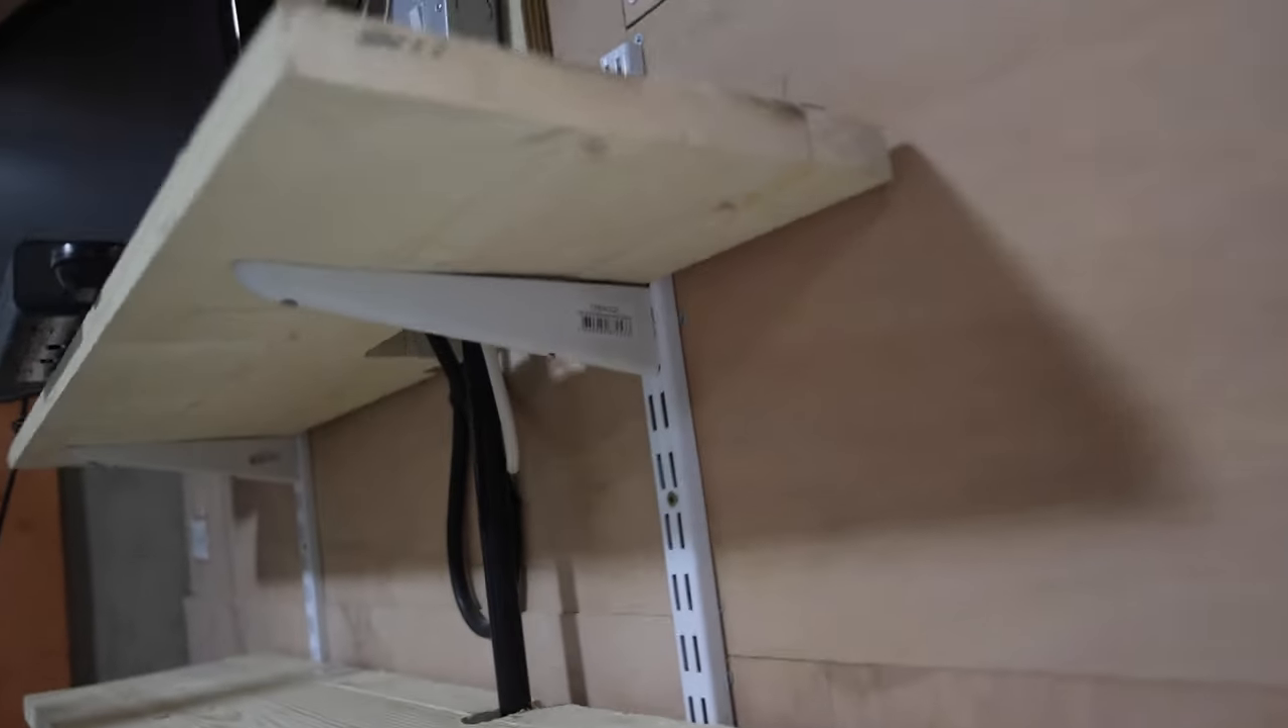I think it's about 22 mil thick and I've just slotted some shelves on.